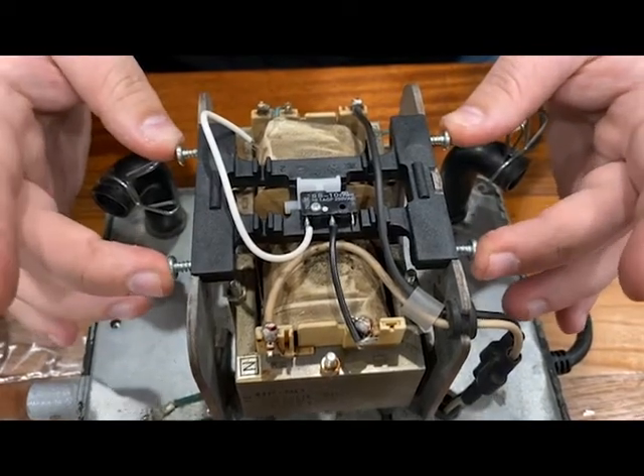You'll put all these screws back in there. These just aren't in all the way.